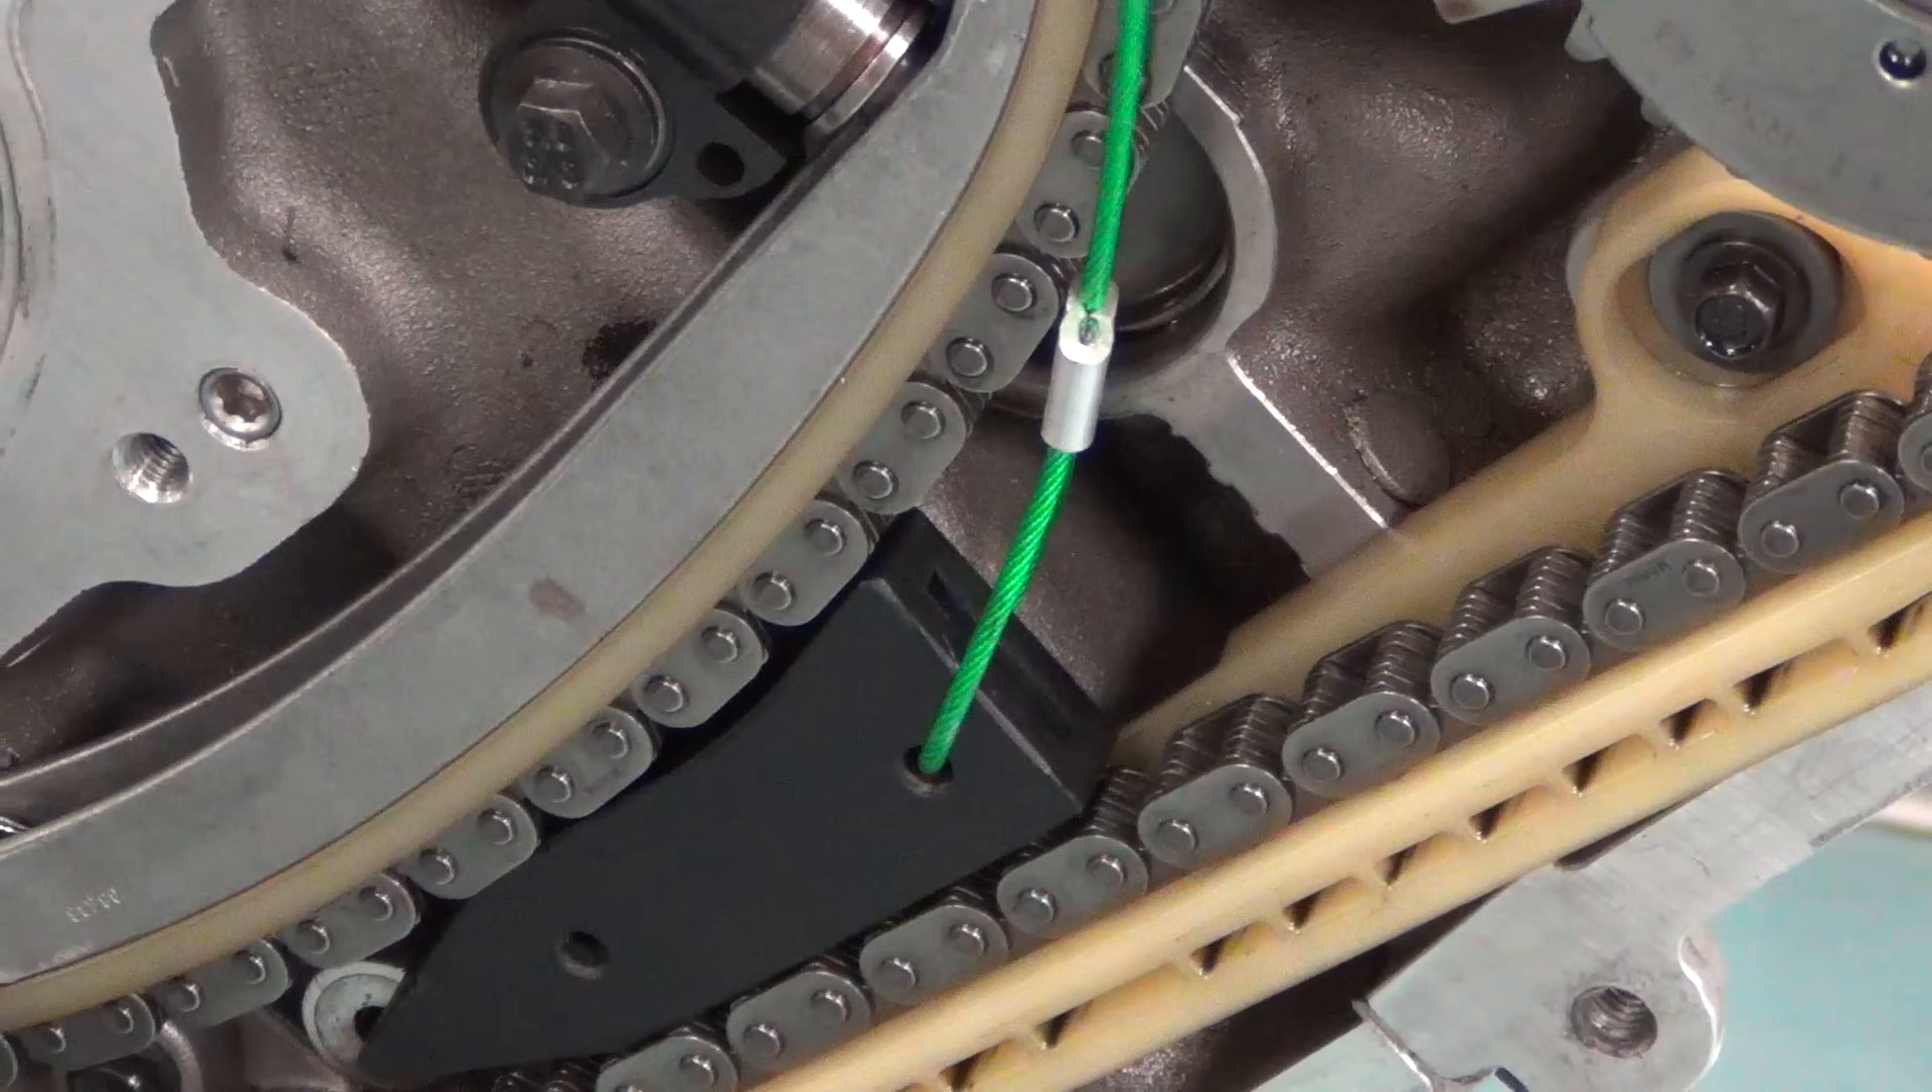Here you see the wedge in place firmly between the two pieces of timing chain.